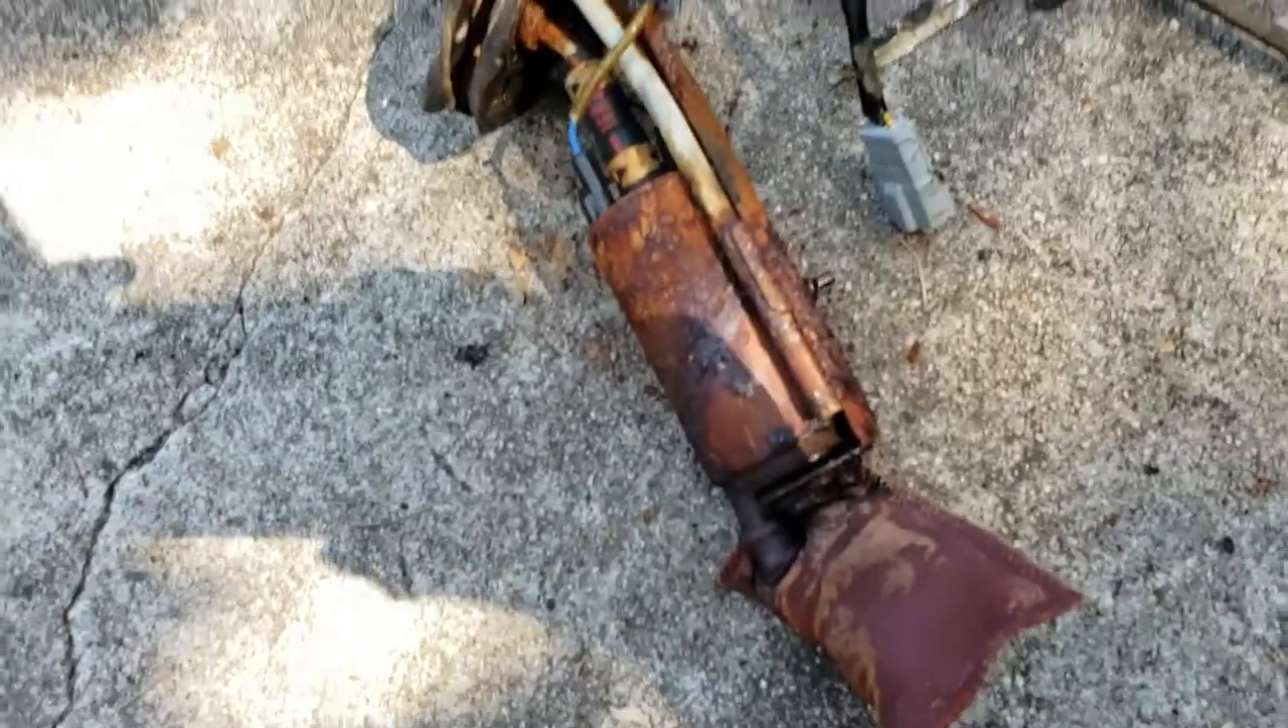All right we got the old fuel pump out.